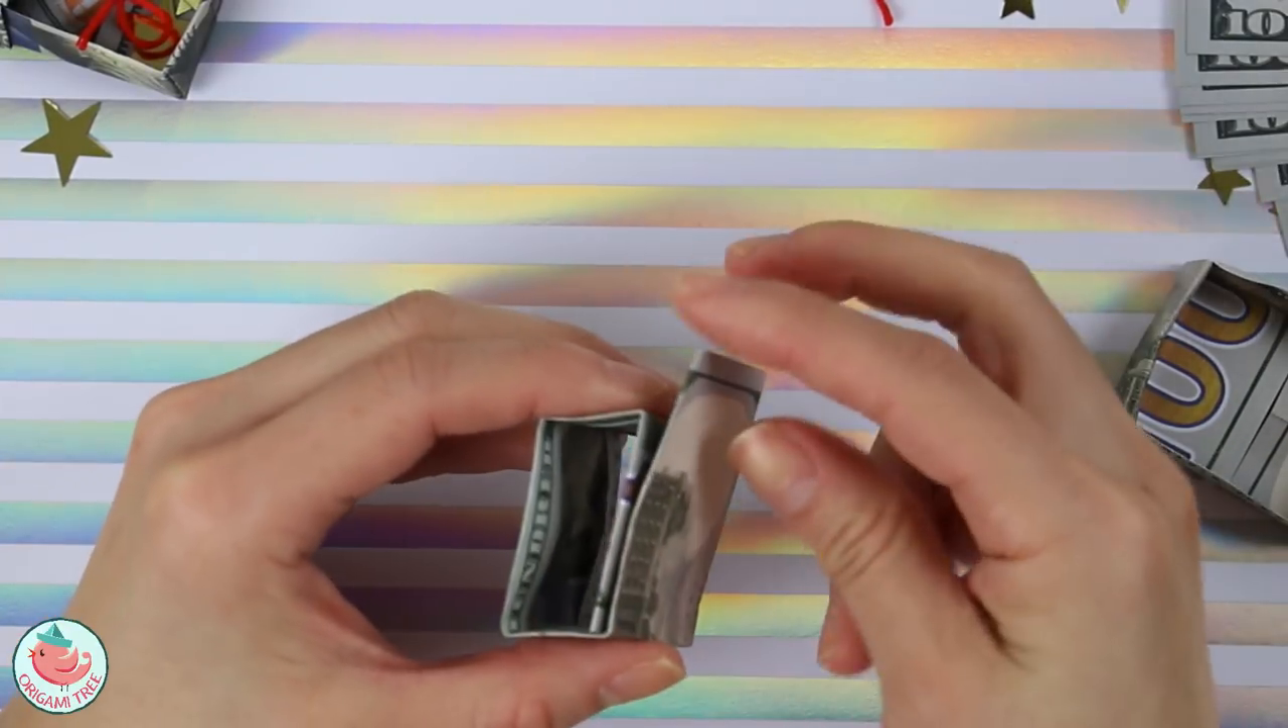Now you see how this is longer than the actual box.